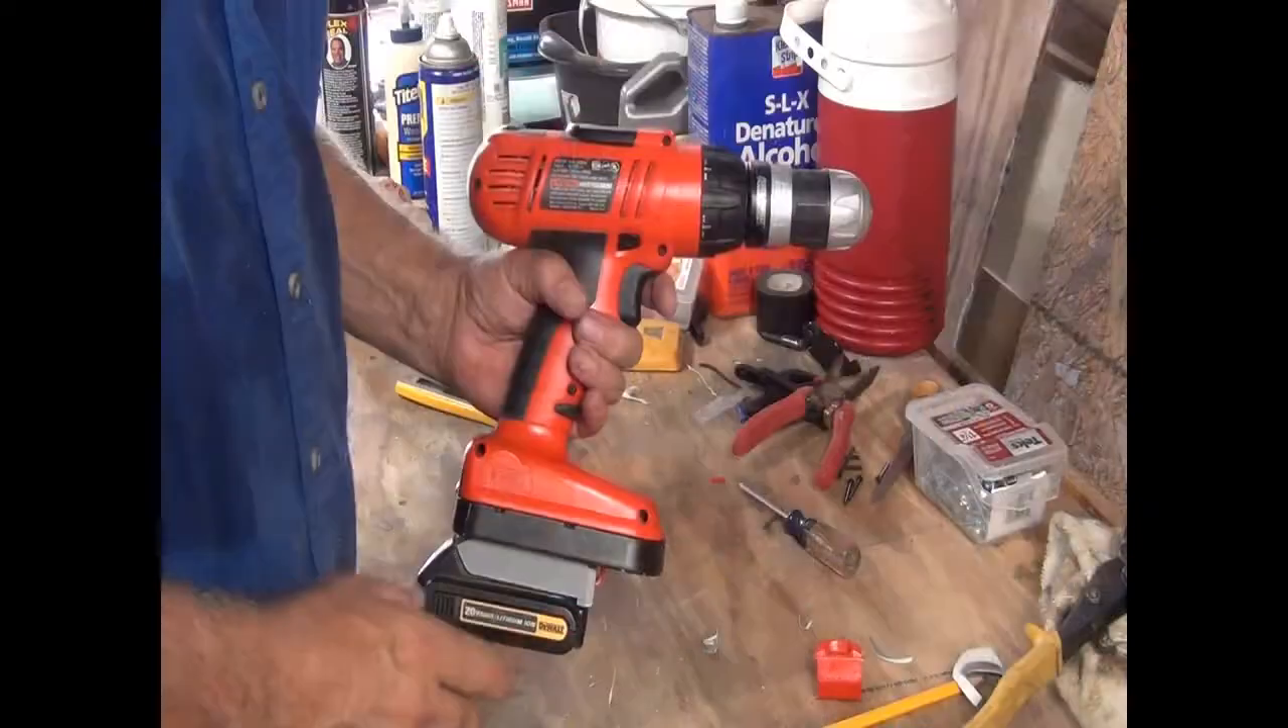So new style lithium ion battery mounted to old style nickel cadmium drill.